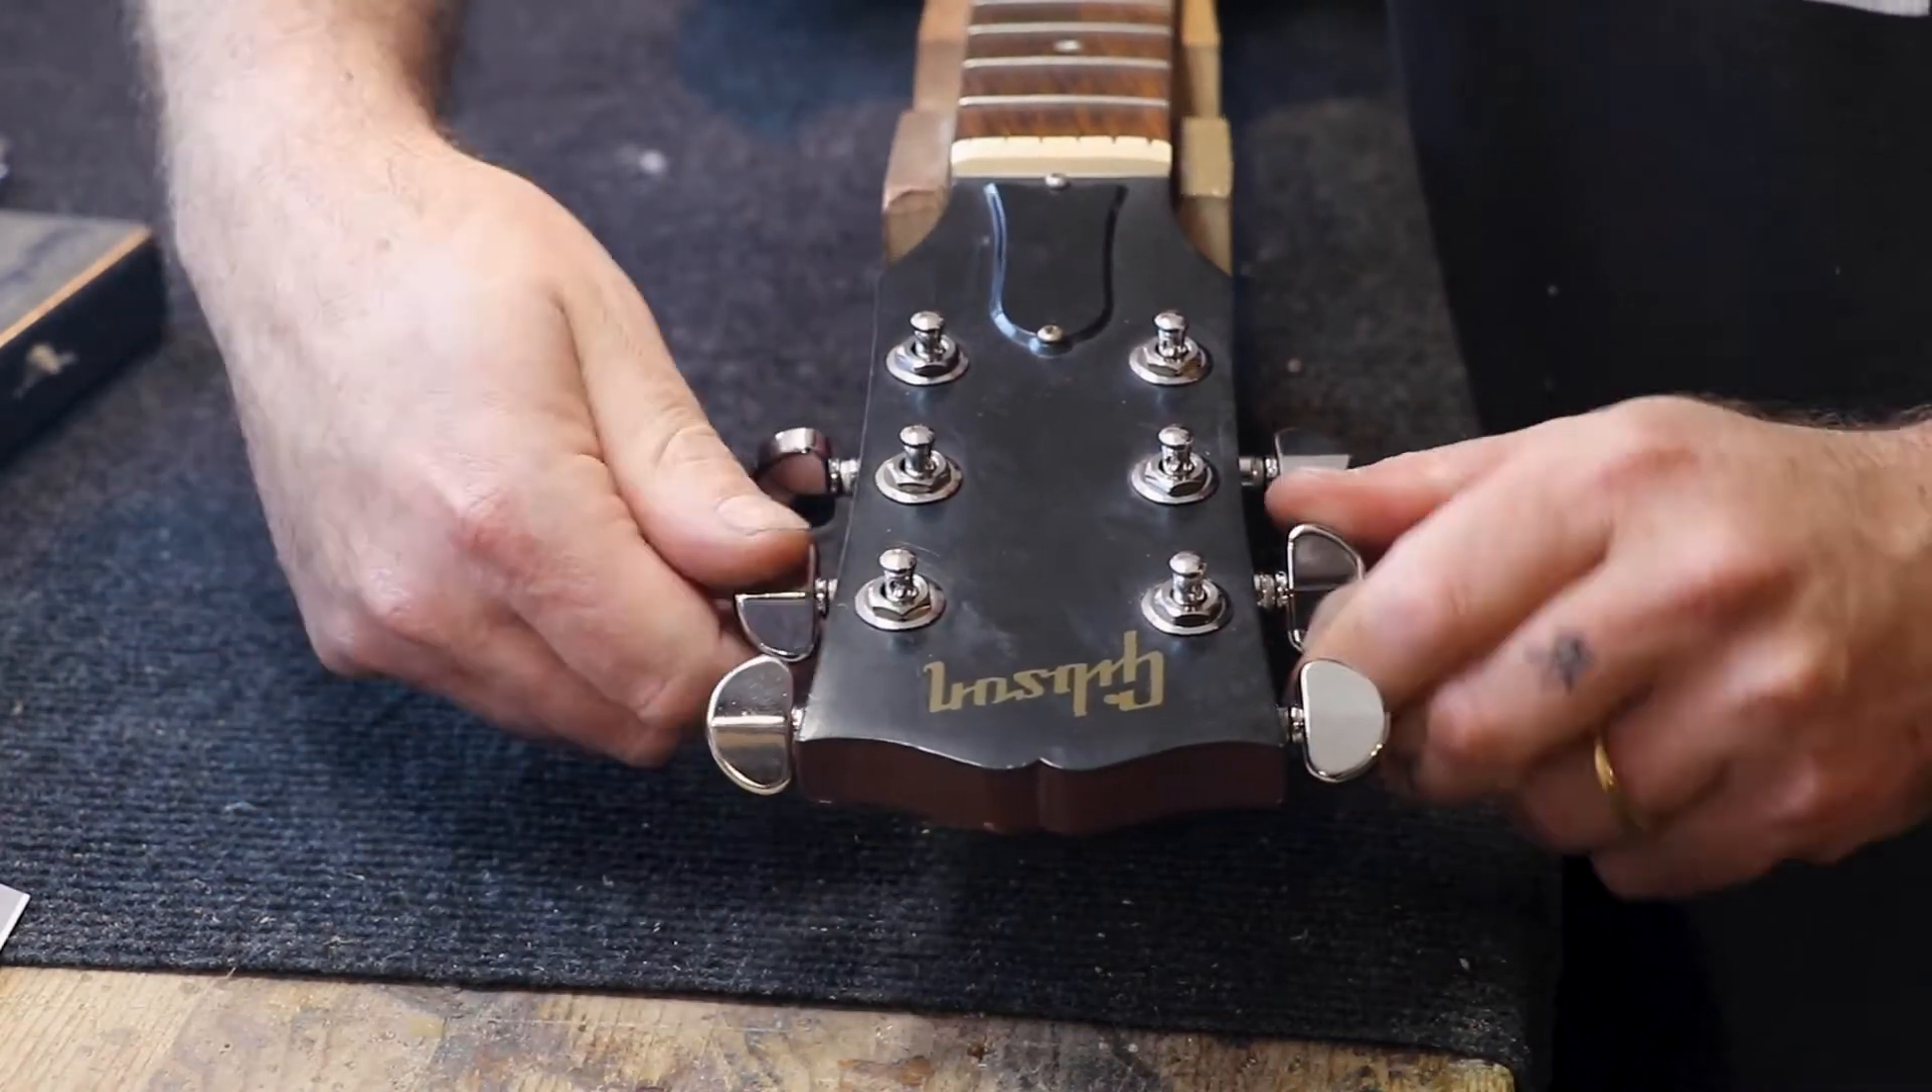The tuners are fitted to the guitar and are ready to use.